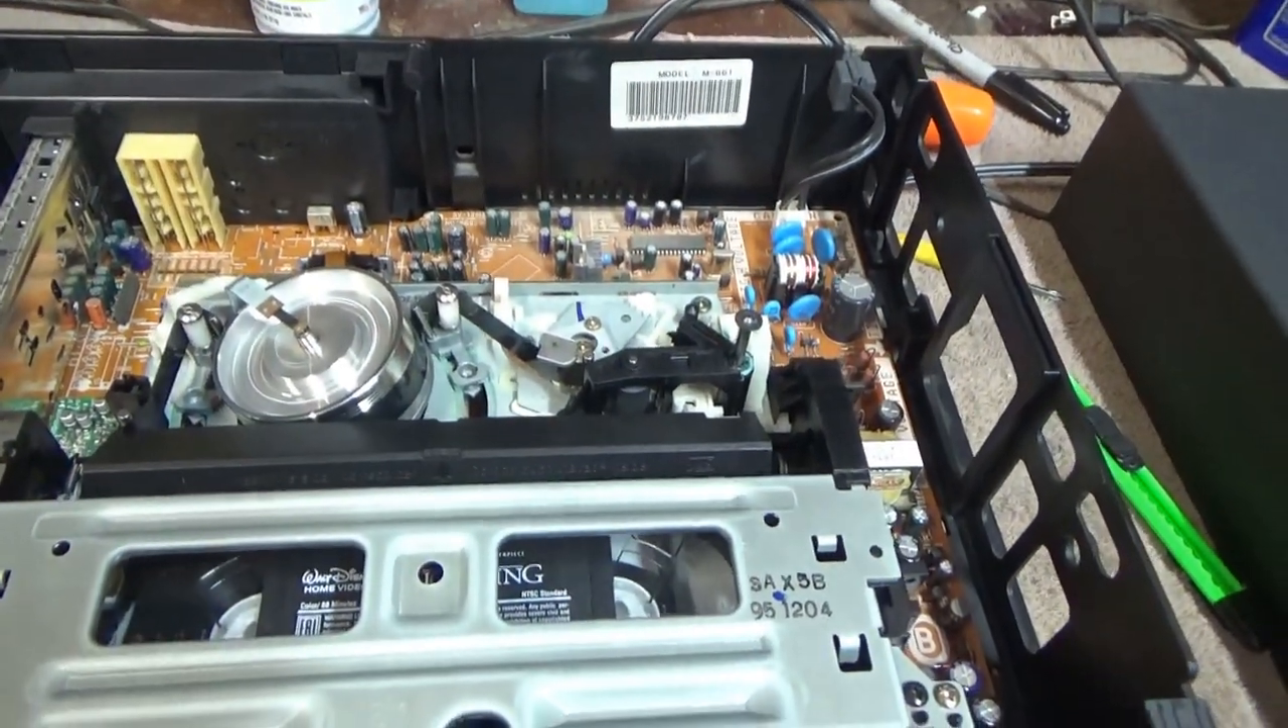Okay, got the mechanism back in the chassis.